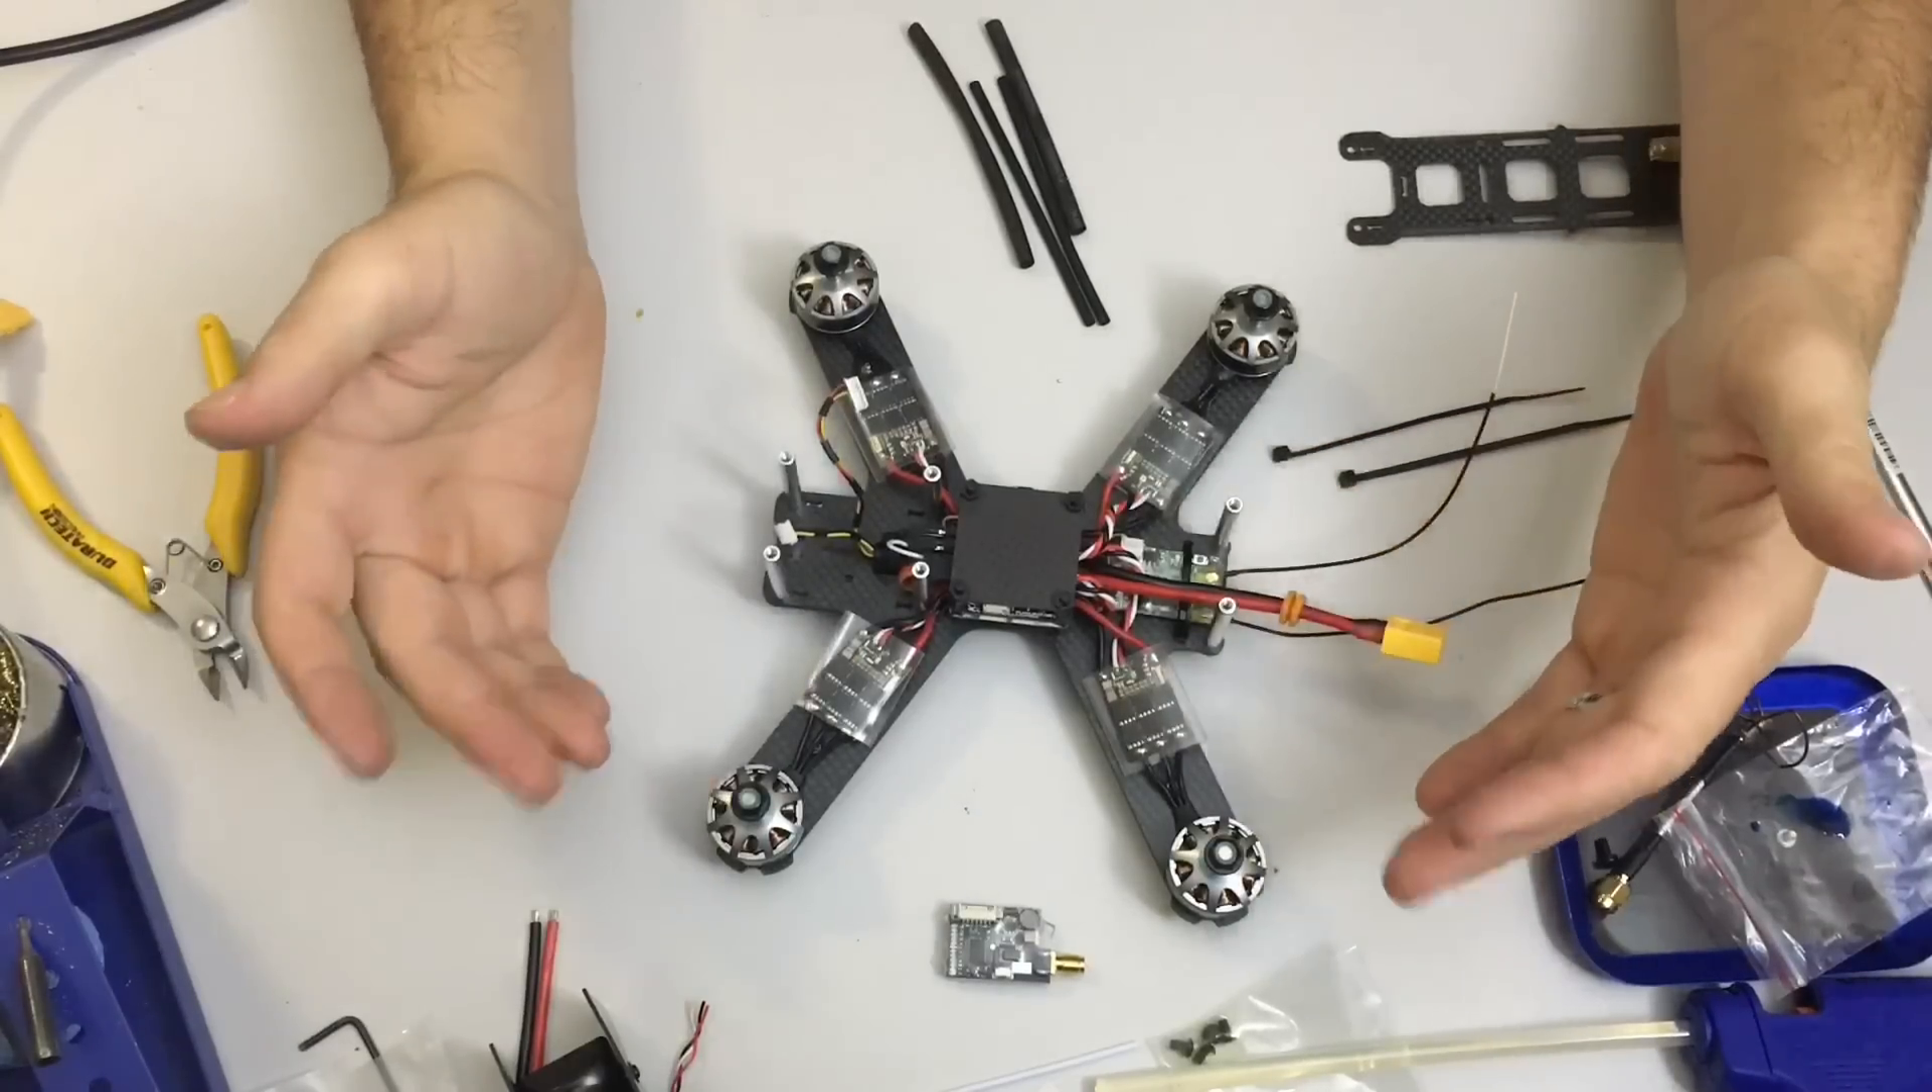I've mounted most of the electronics, ESCs, motors, flight controllers all done under there.